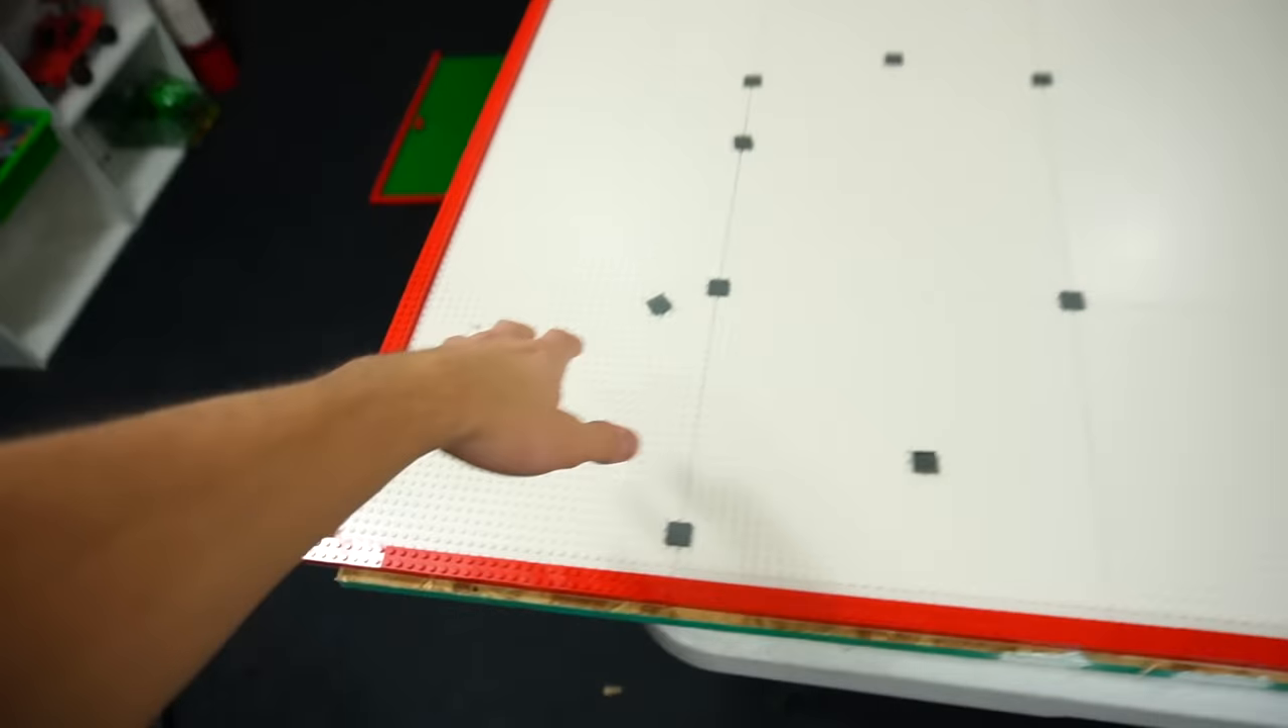As you can see, I used white base plates all the way down.